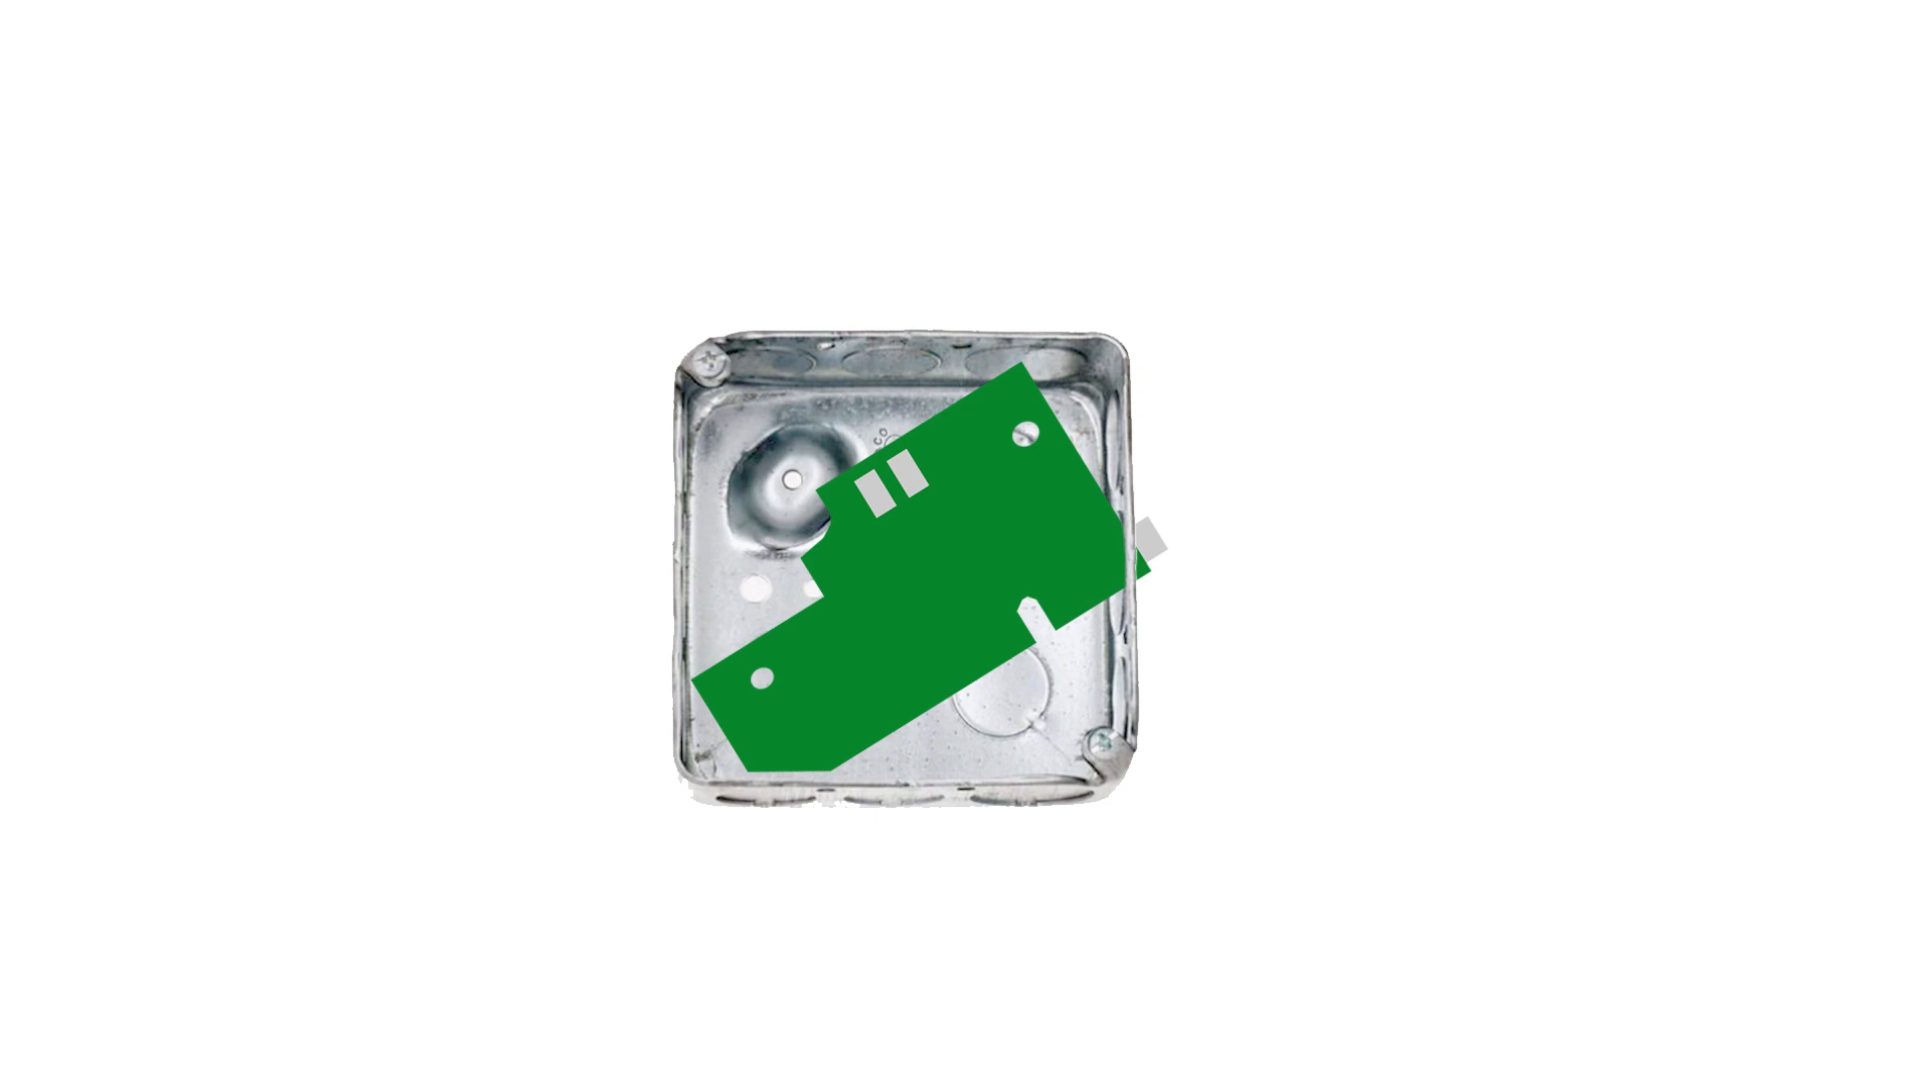So if you put the circuit board next to the metal box you'll notice it's just a little too long to fit but it almost fits if you put it in diagonally.